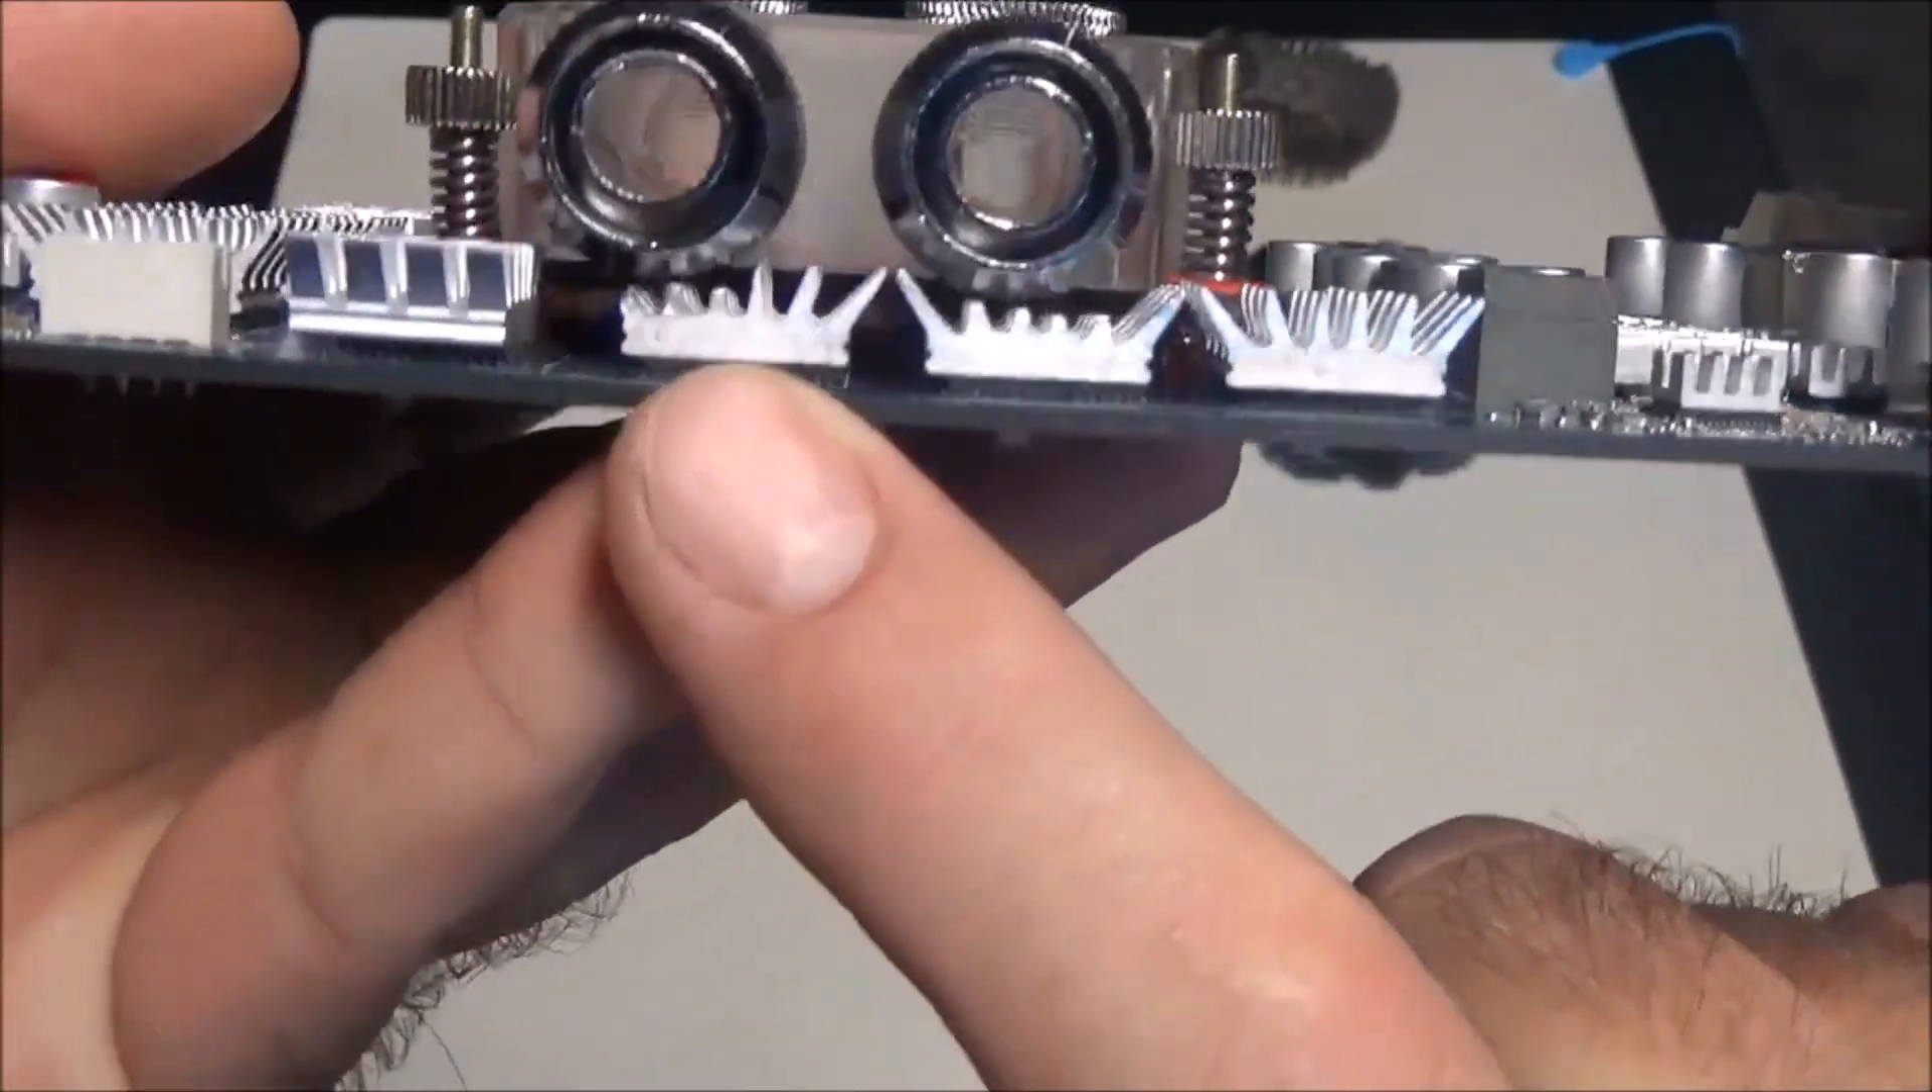I have finished putting all the heat sinks on and the water block.